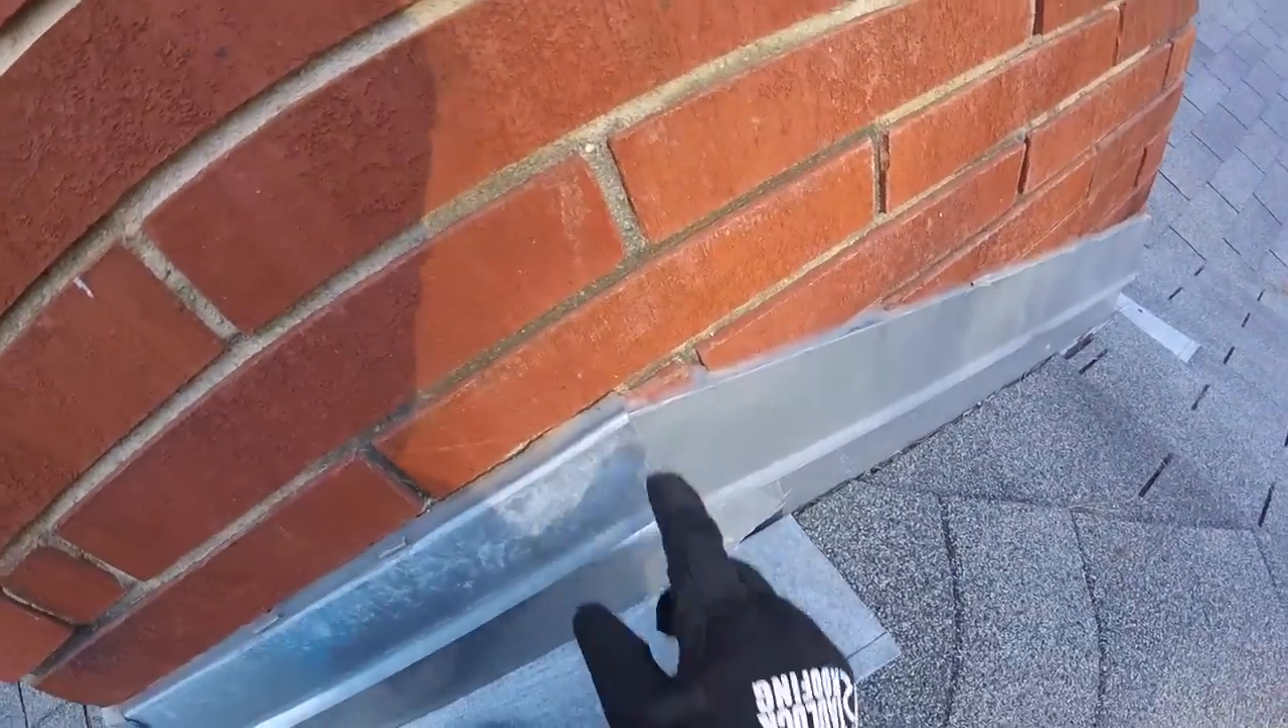This counter flashing has come away from the brick and there's no longer a seal there with the caulk that they used.